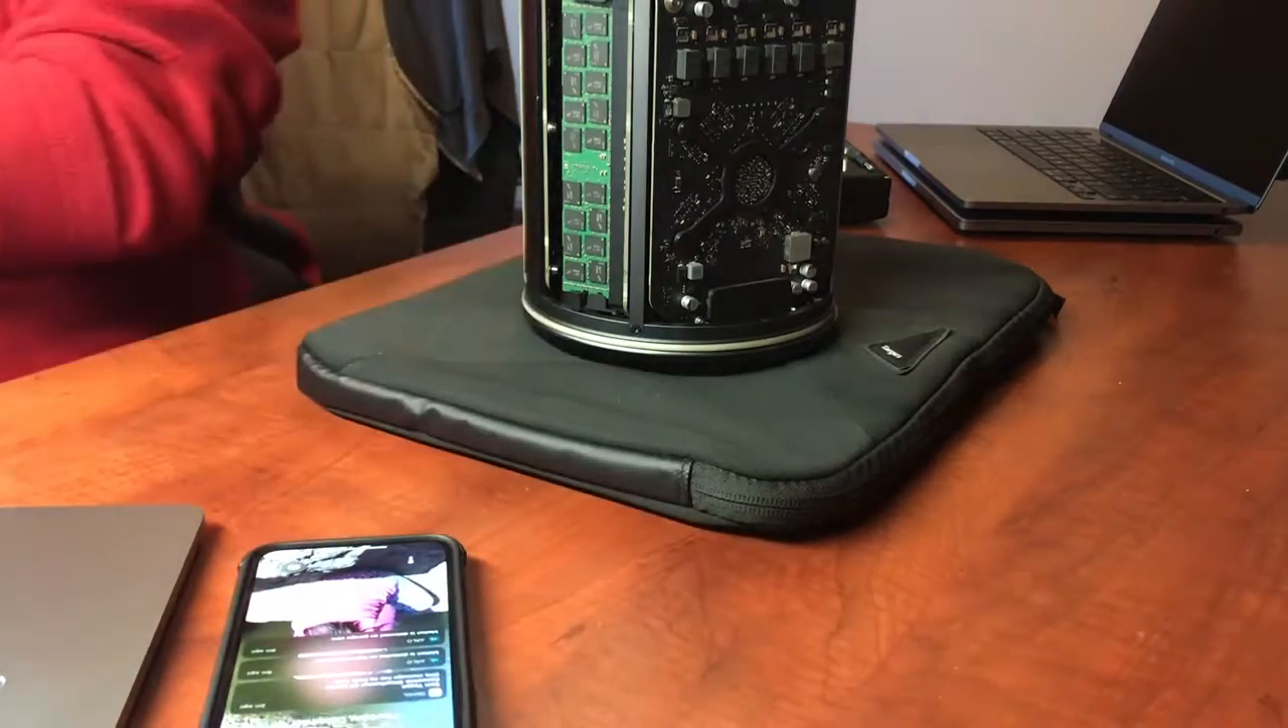So now the cover it's off I can actually access a lot of the internal stuff.